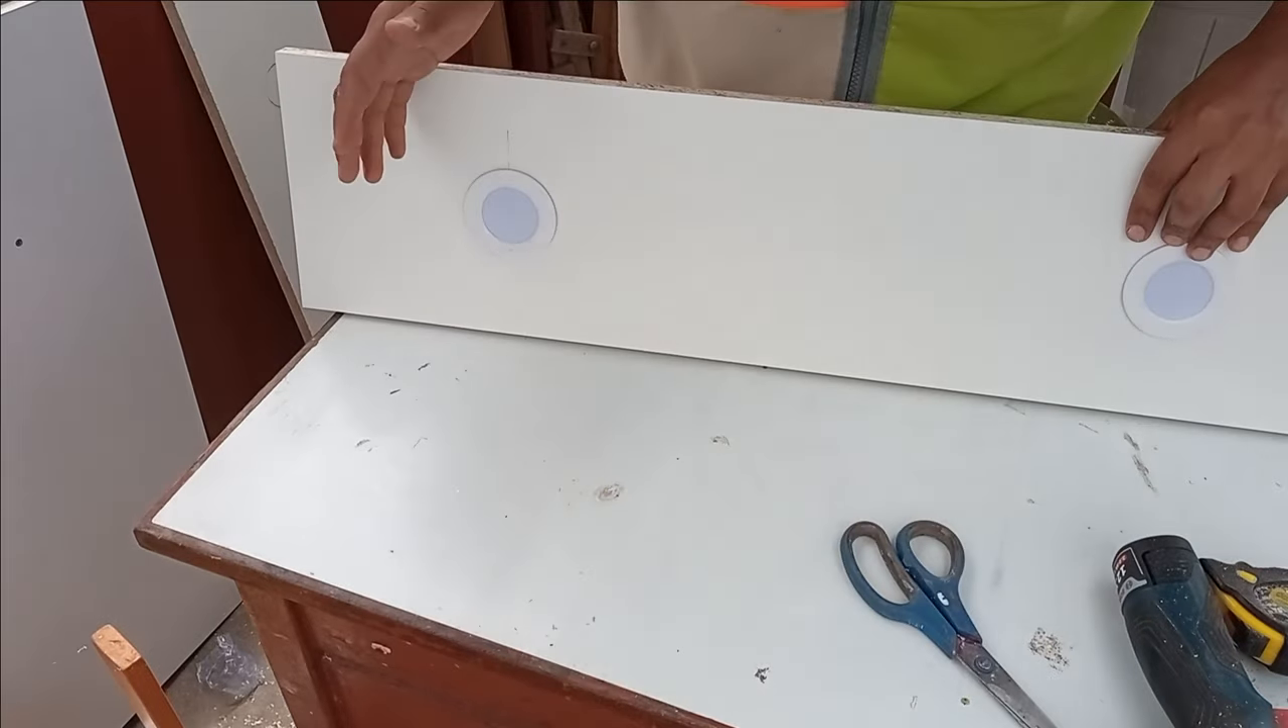Así tenemos colocadas las luces en nuestro mueble.